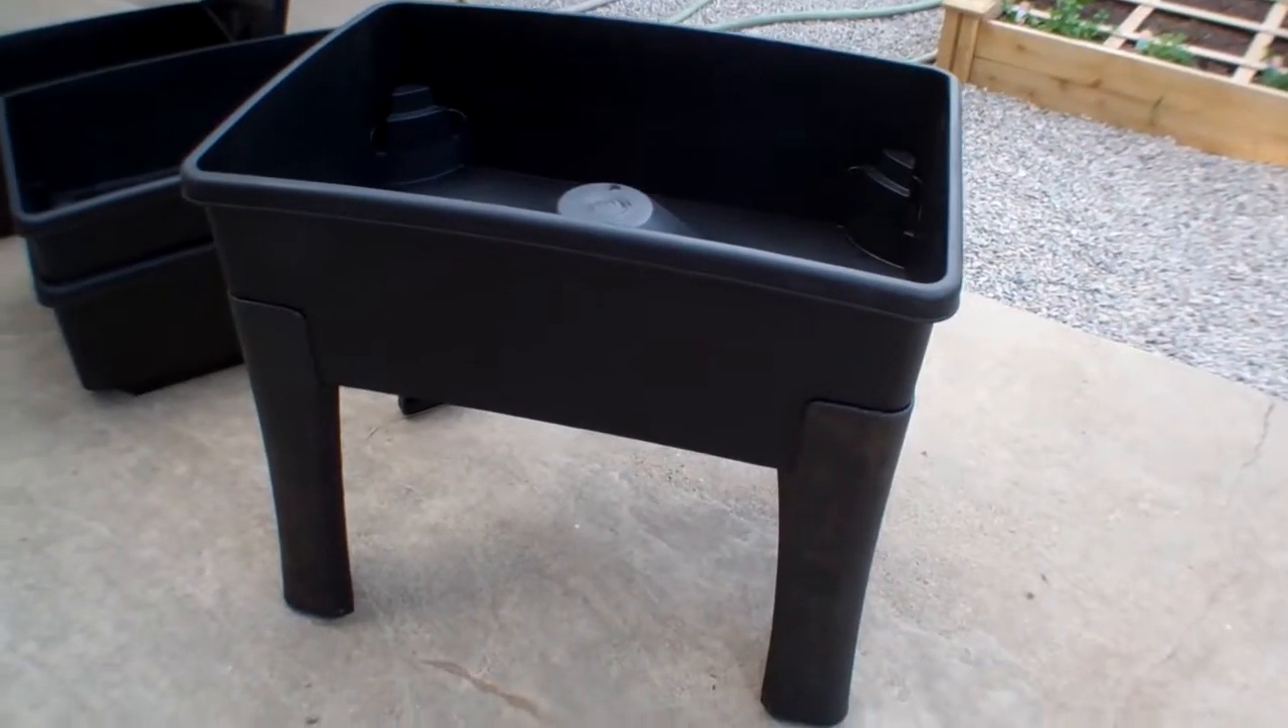That's it for the base pop the four legs on and it's ready to go.